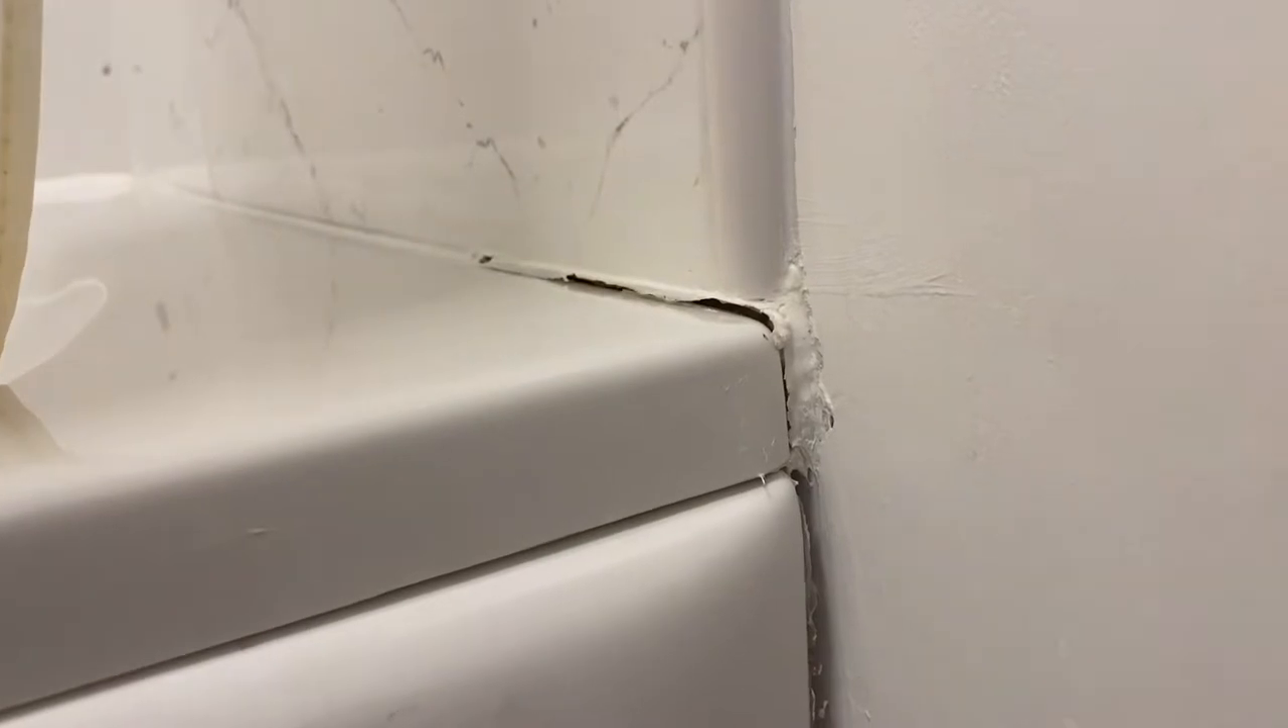You can also see some gaps at the corner there.